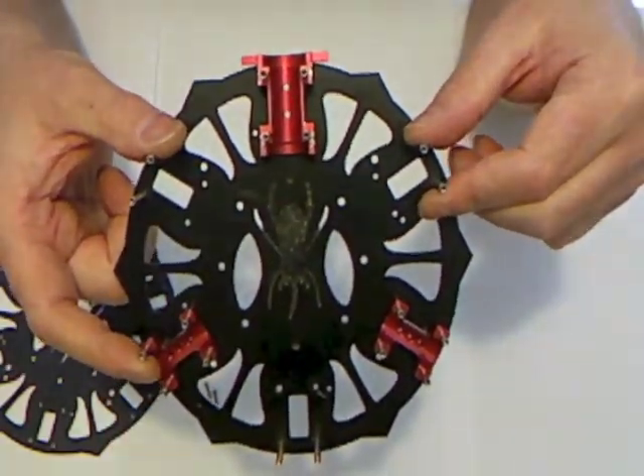So there we have our three boom blocks in place, lower ones.